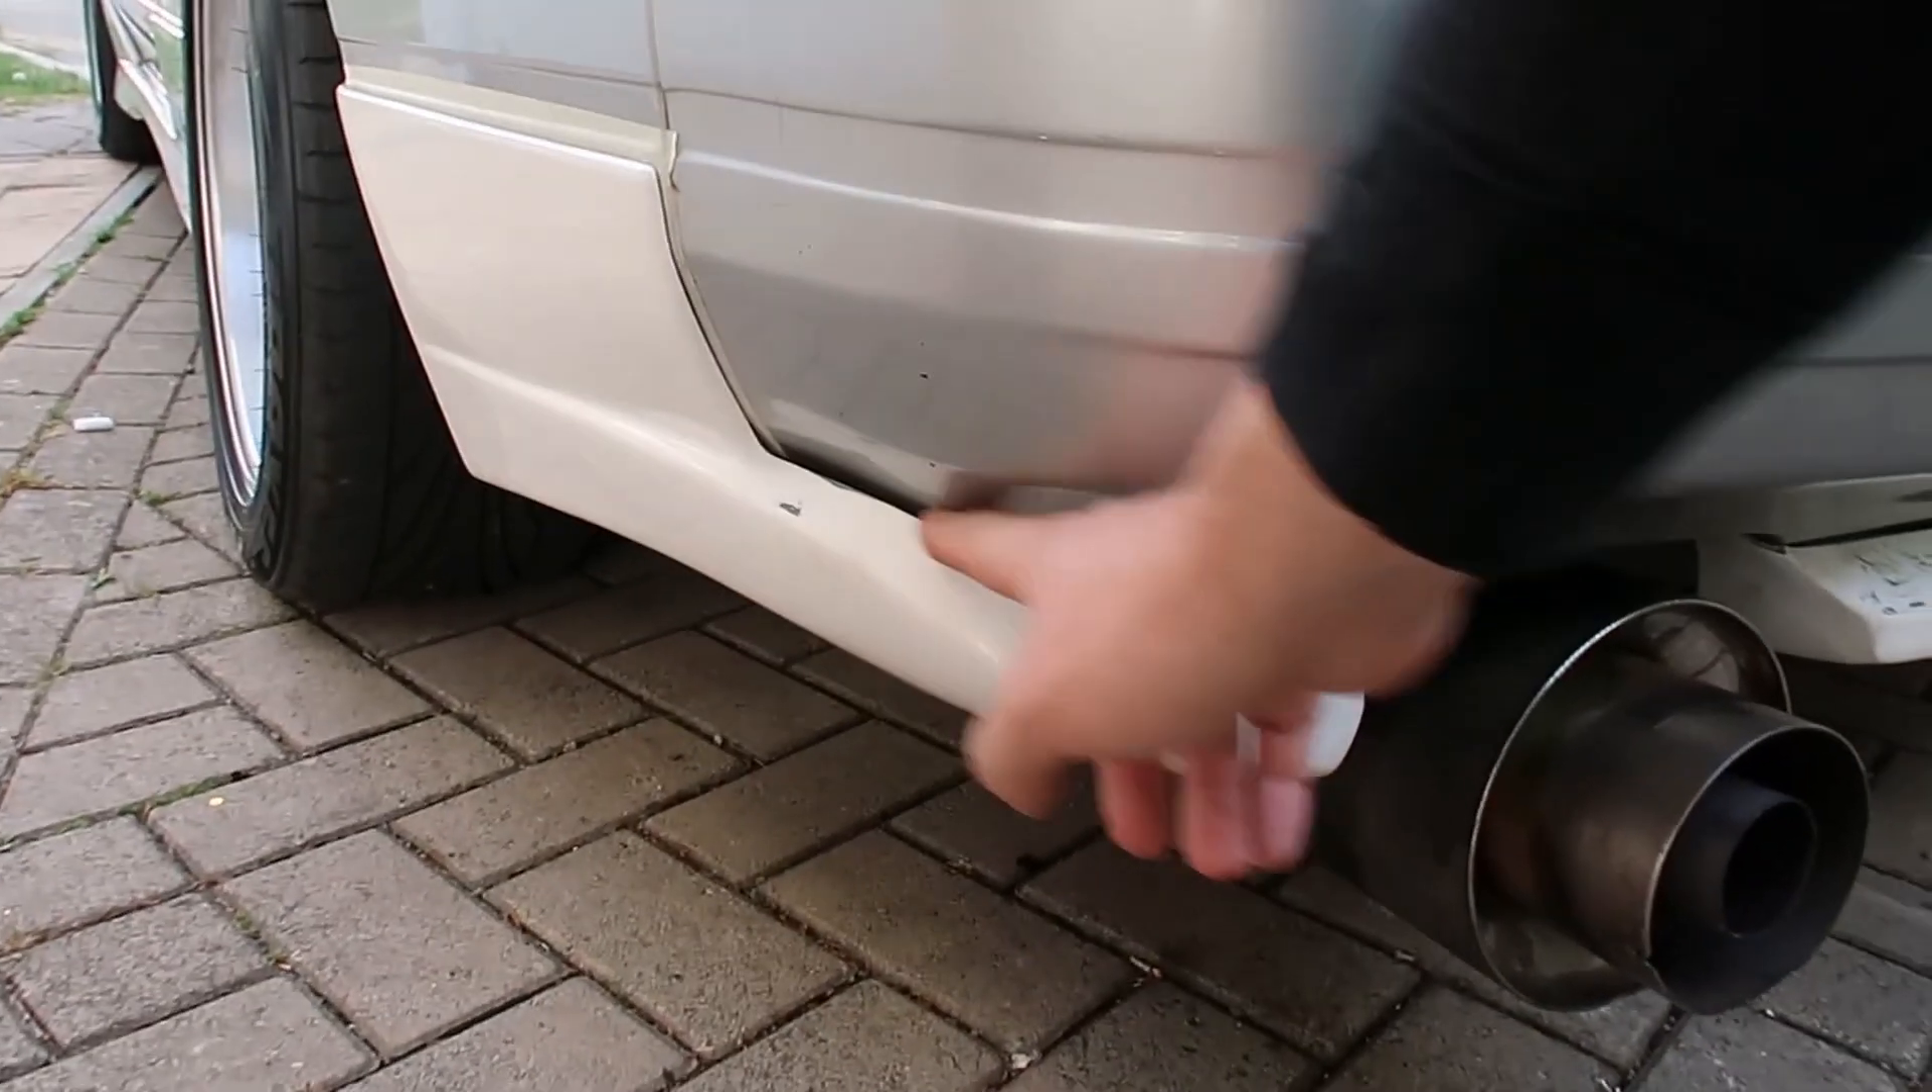We've got the back panels fitted up on the side here there's a bit of a gap.